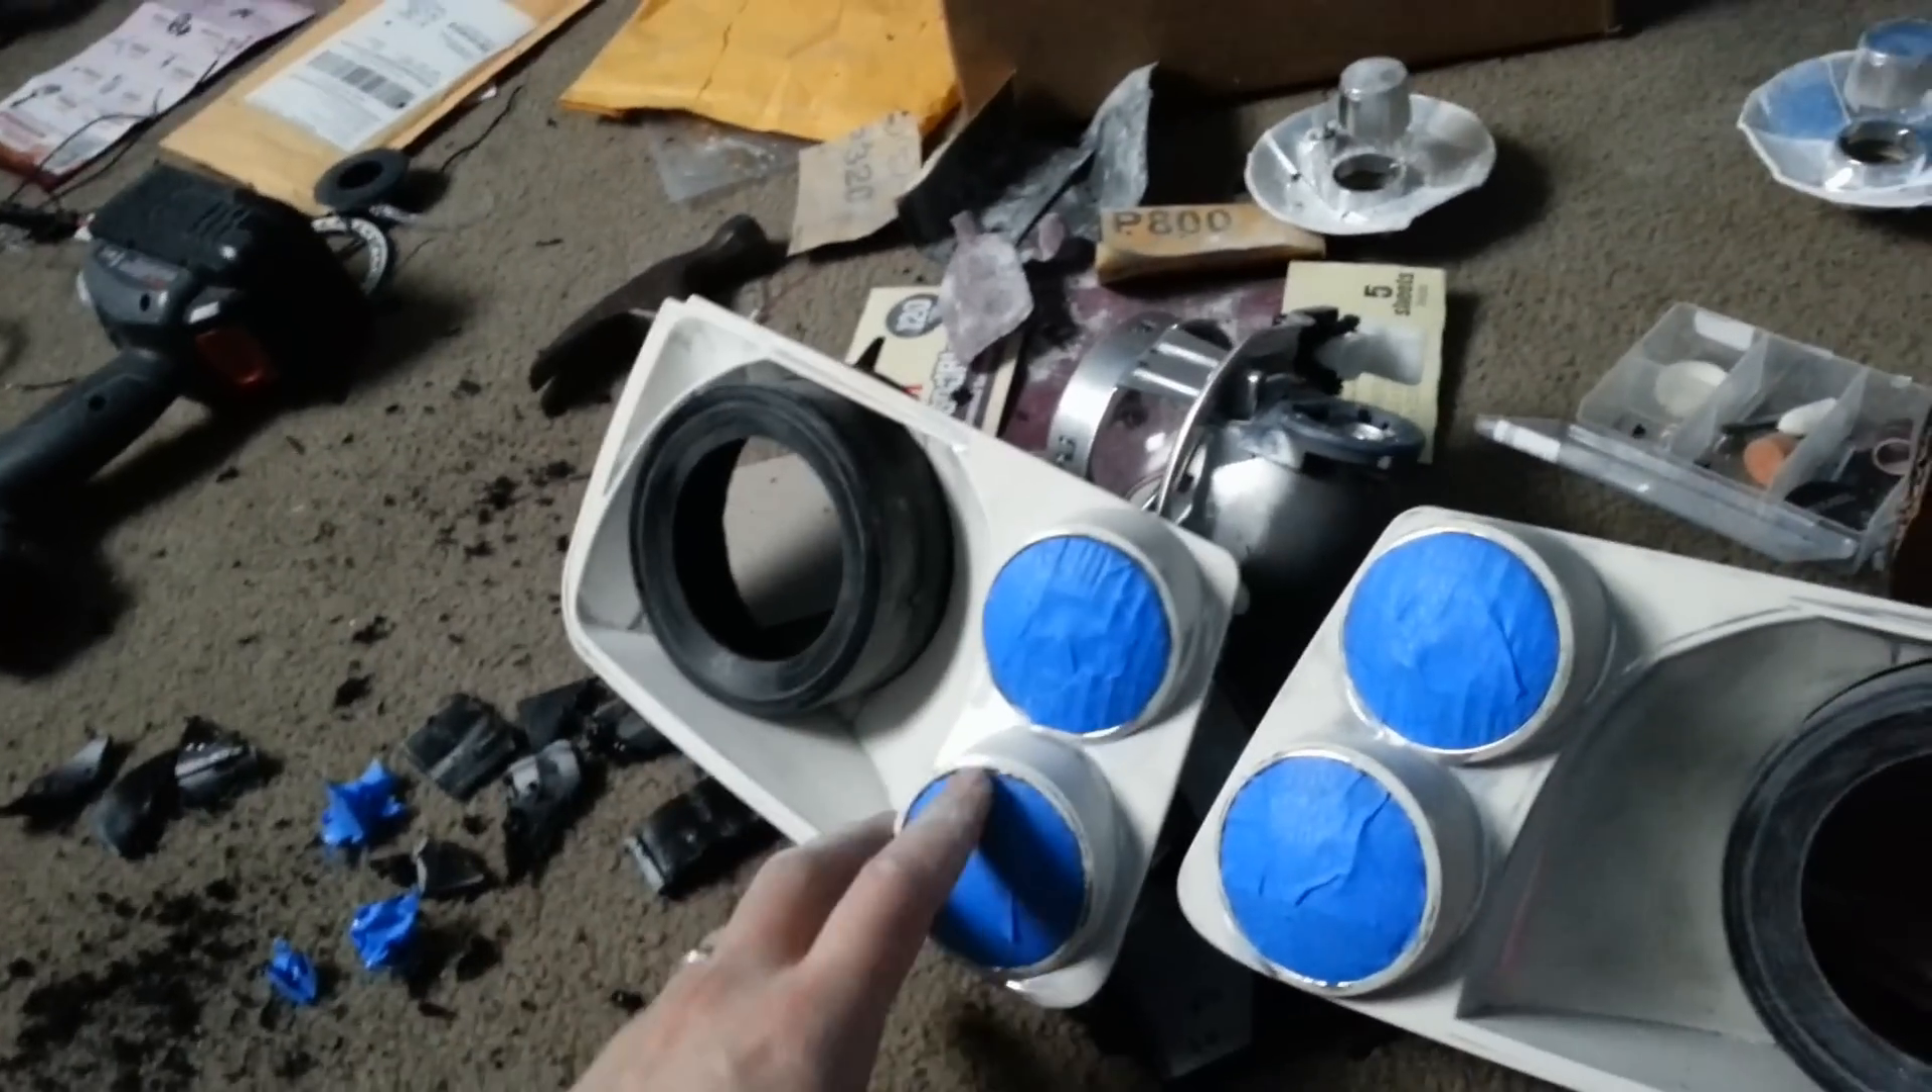I have my shrouds installed. I put masking tape around the fog light and the turn signal.